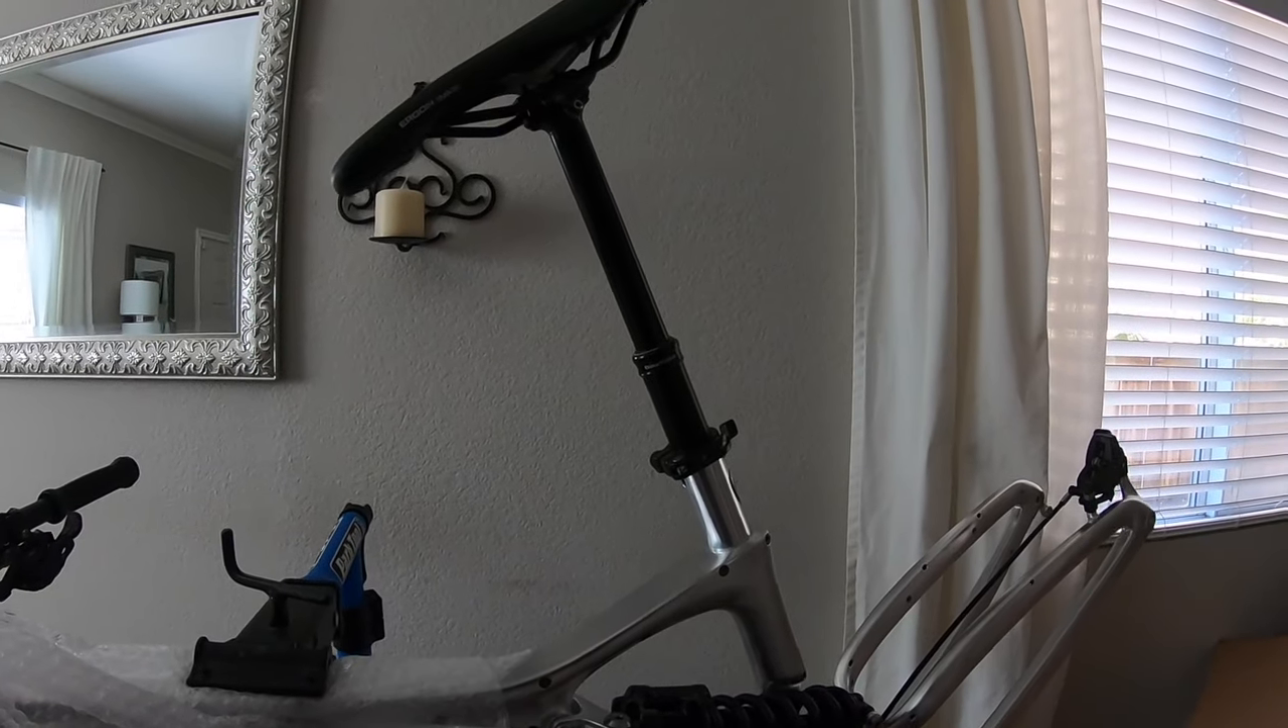So I got the seat post installed.